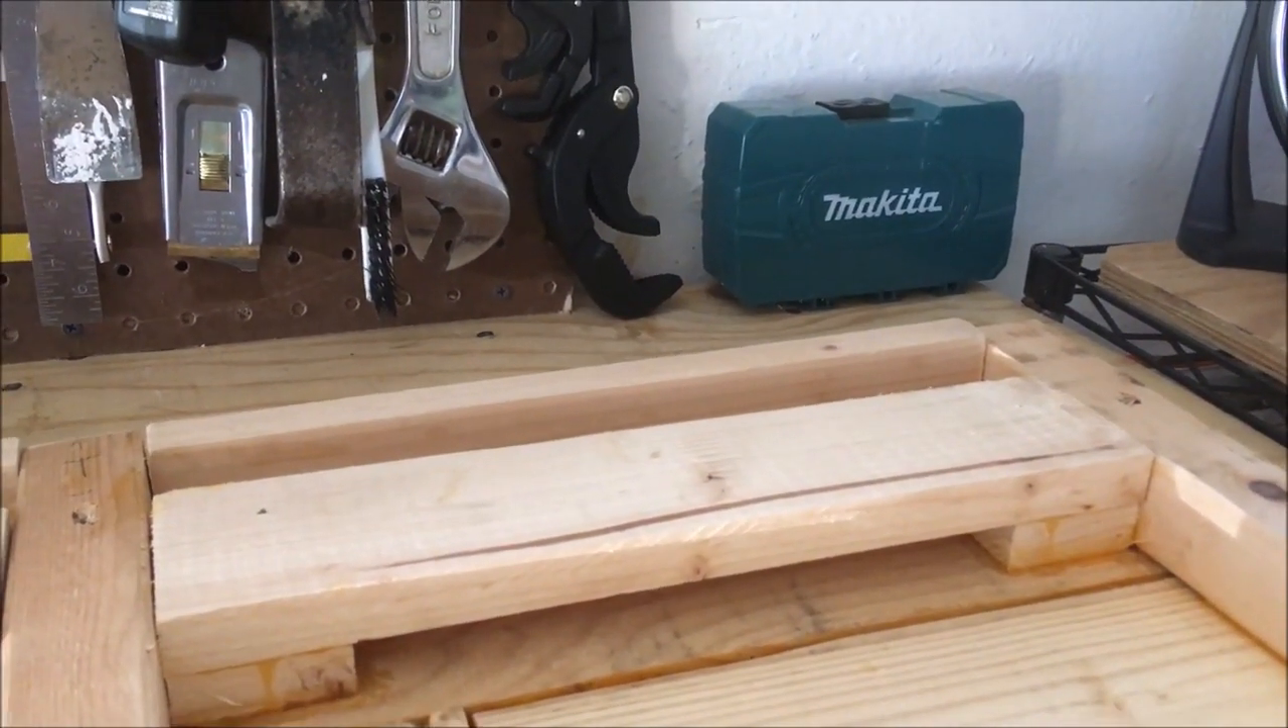Now for mounting I put a small 2x2 square underneath which is just 1x2 board and then I ran a 1x4 straight across and those are going to be basically my mounting brackets.